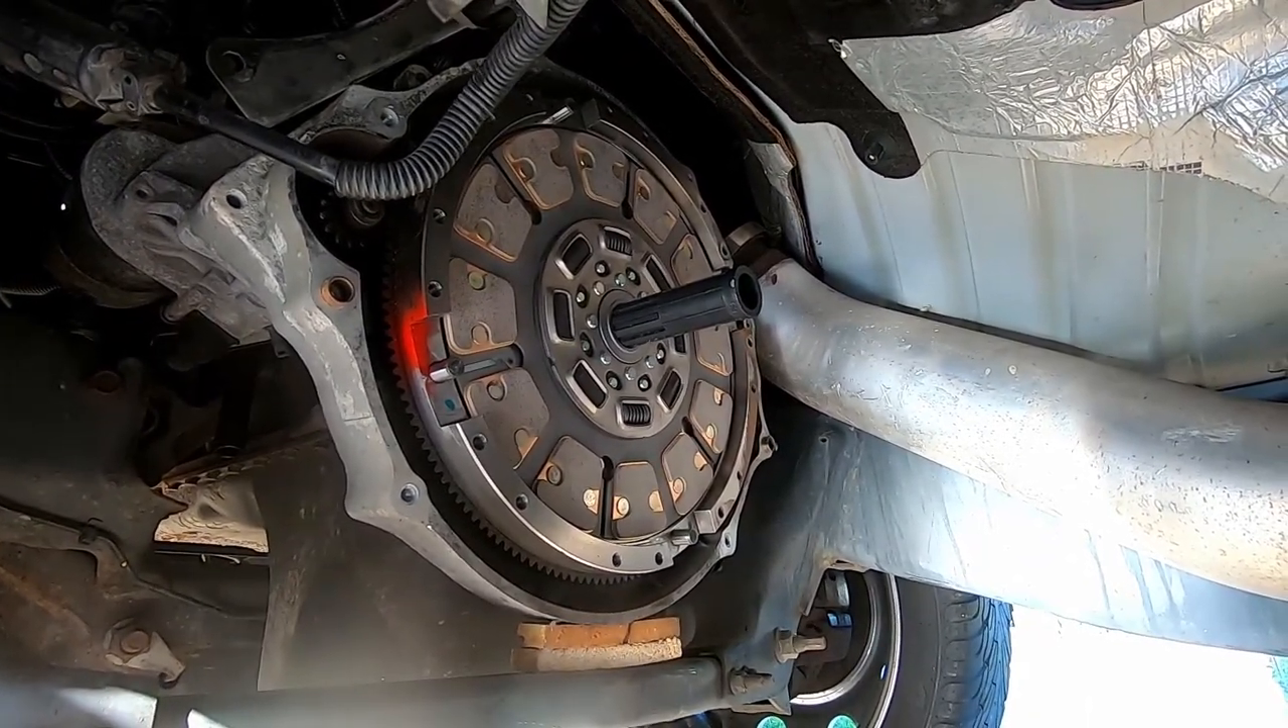The first disc there is in place with the alignment tool.